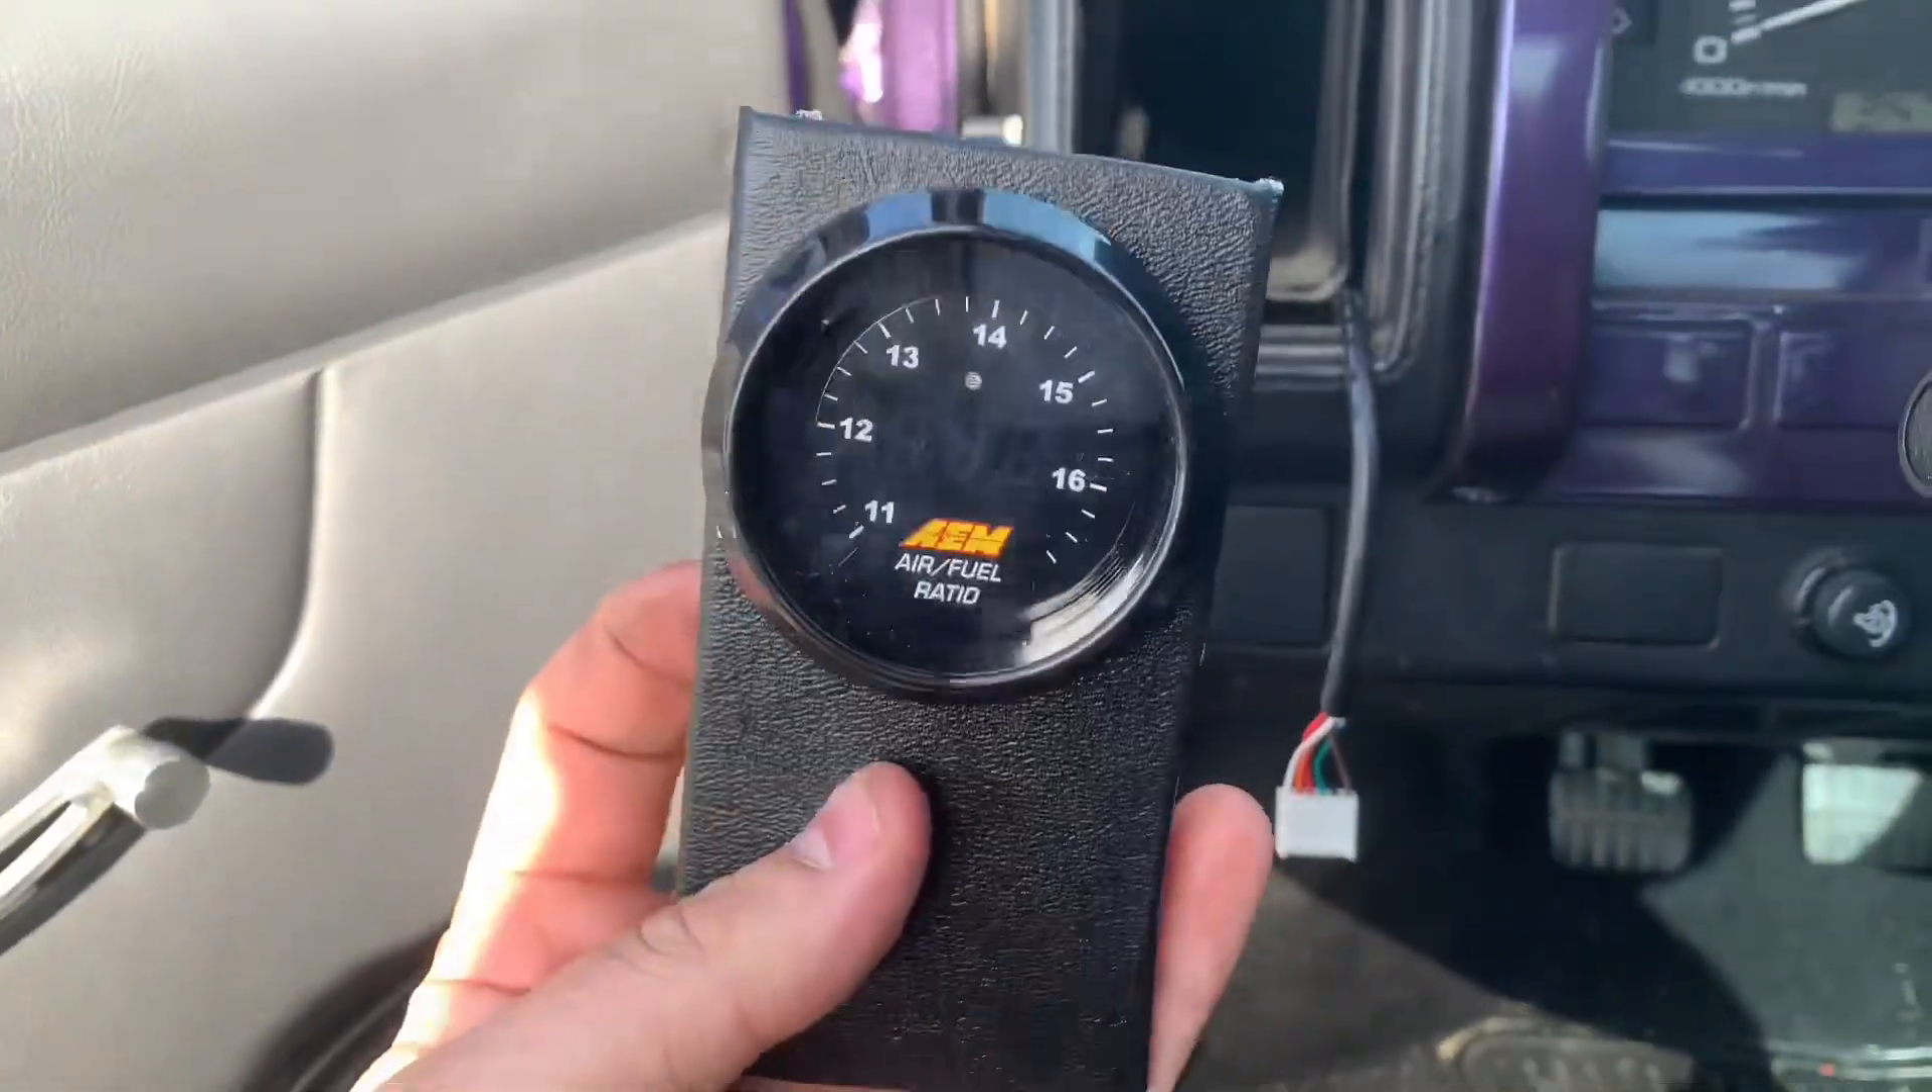All right, here we have our gauge now all set up in the box.